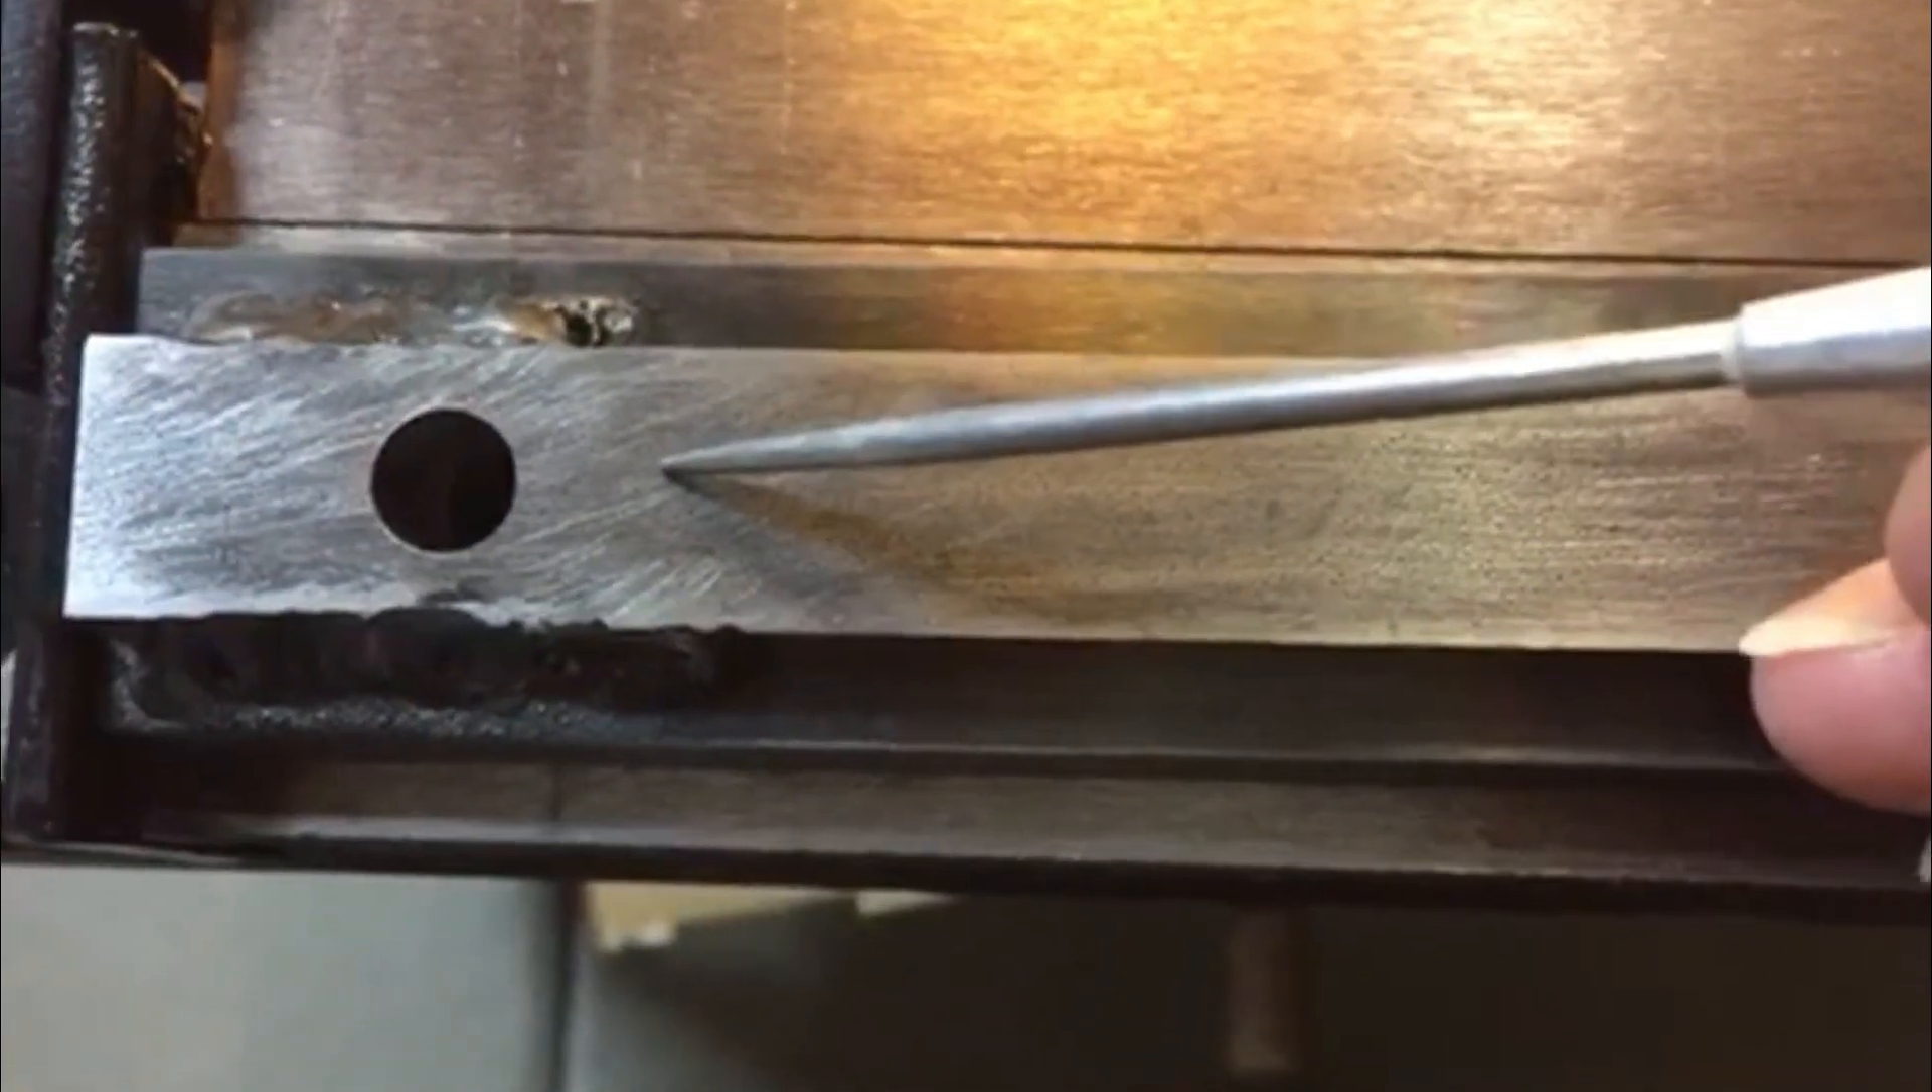And I went ahead and welded on this piece of steel, which is three quarter inch wide by one quarter inch tall.